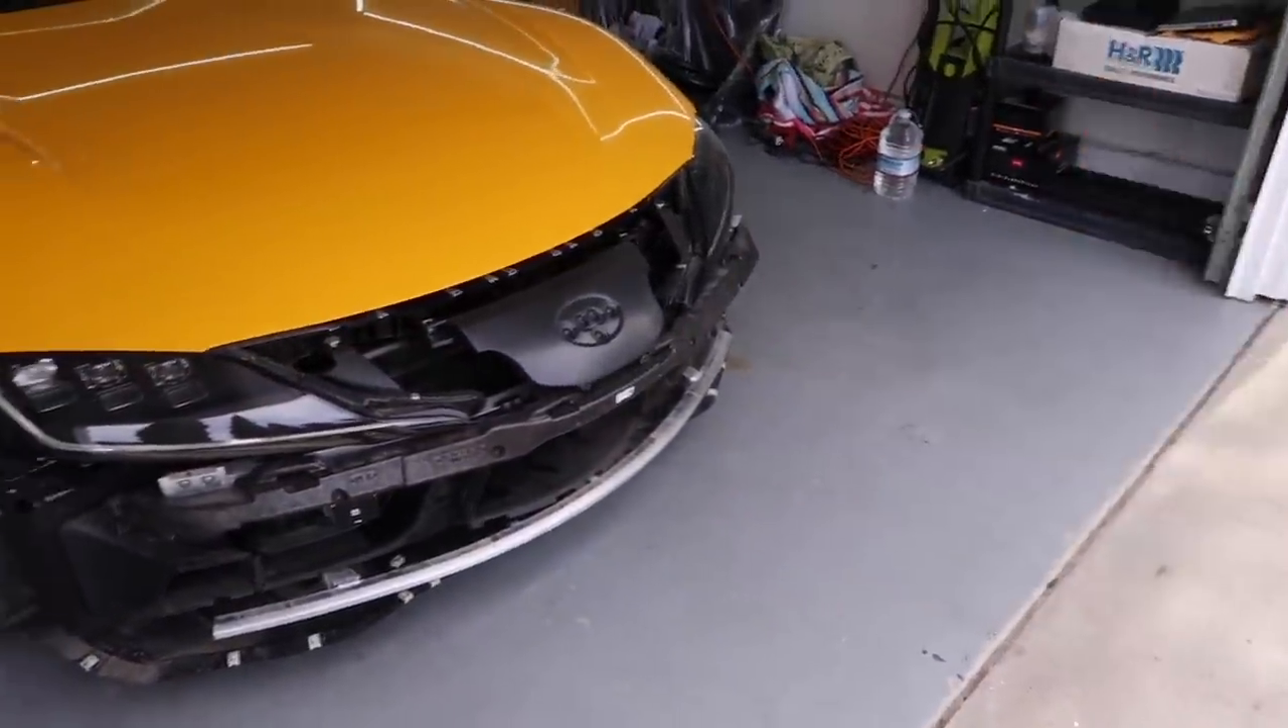Now, obviously, we're missing the front bumper.